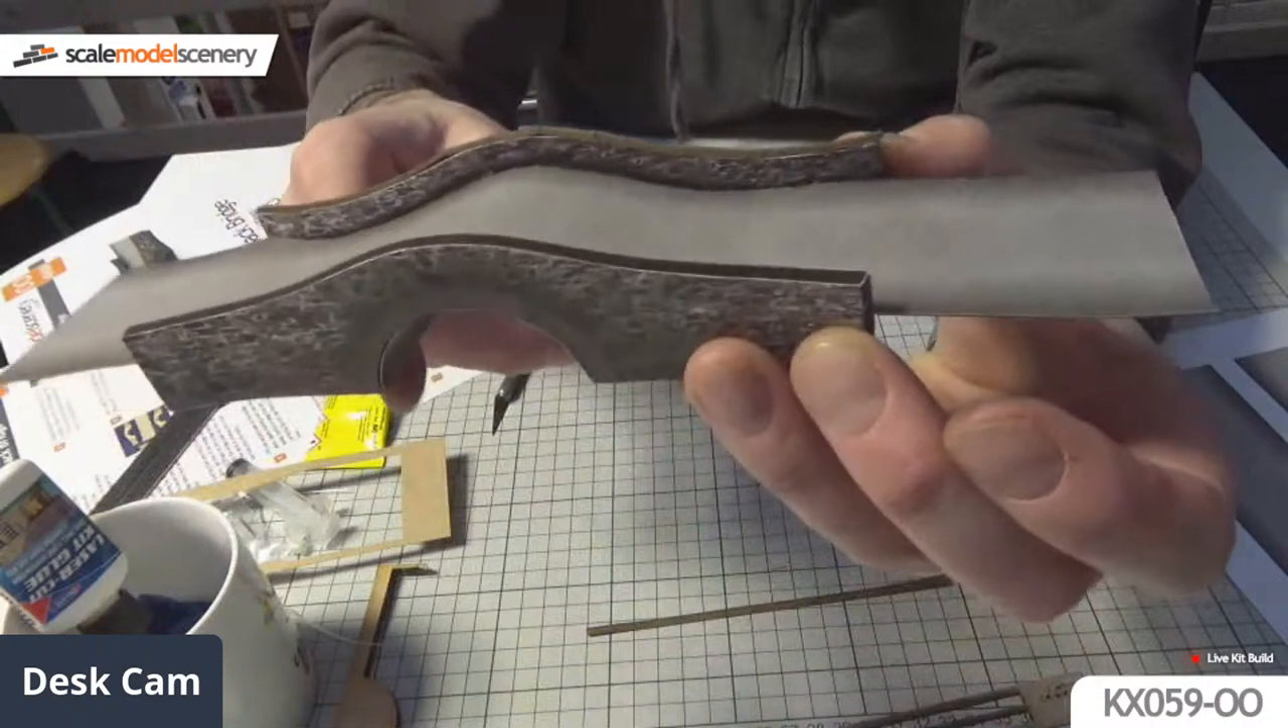You can see the coping stones follow follow the curve of the bridge nicely.